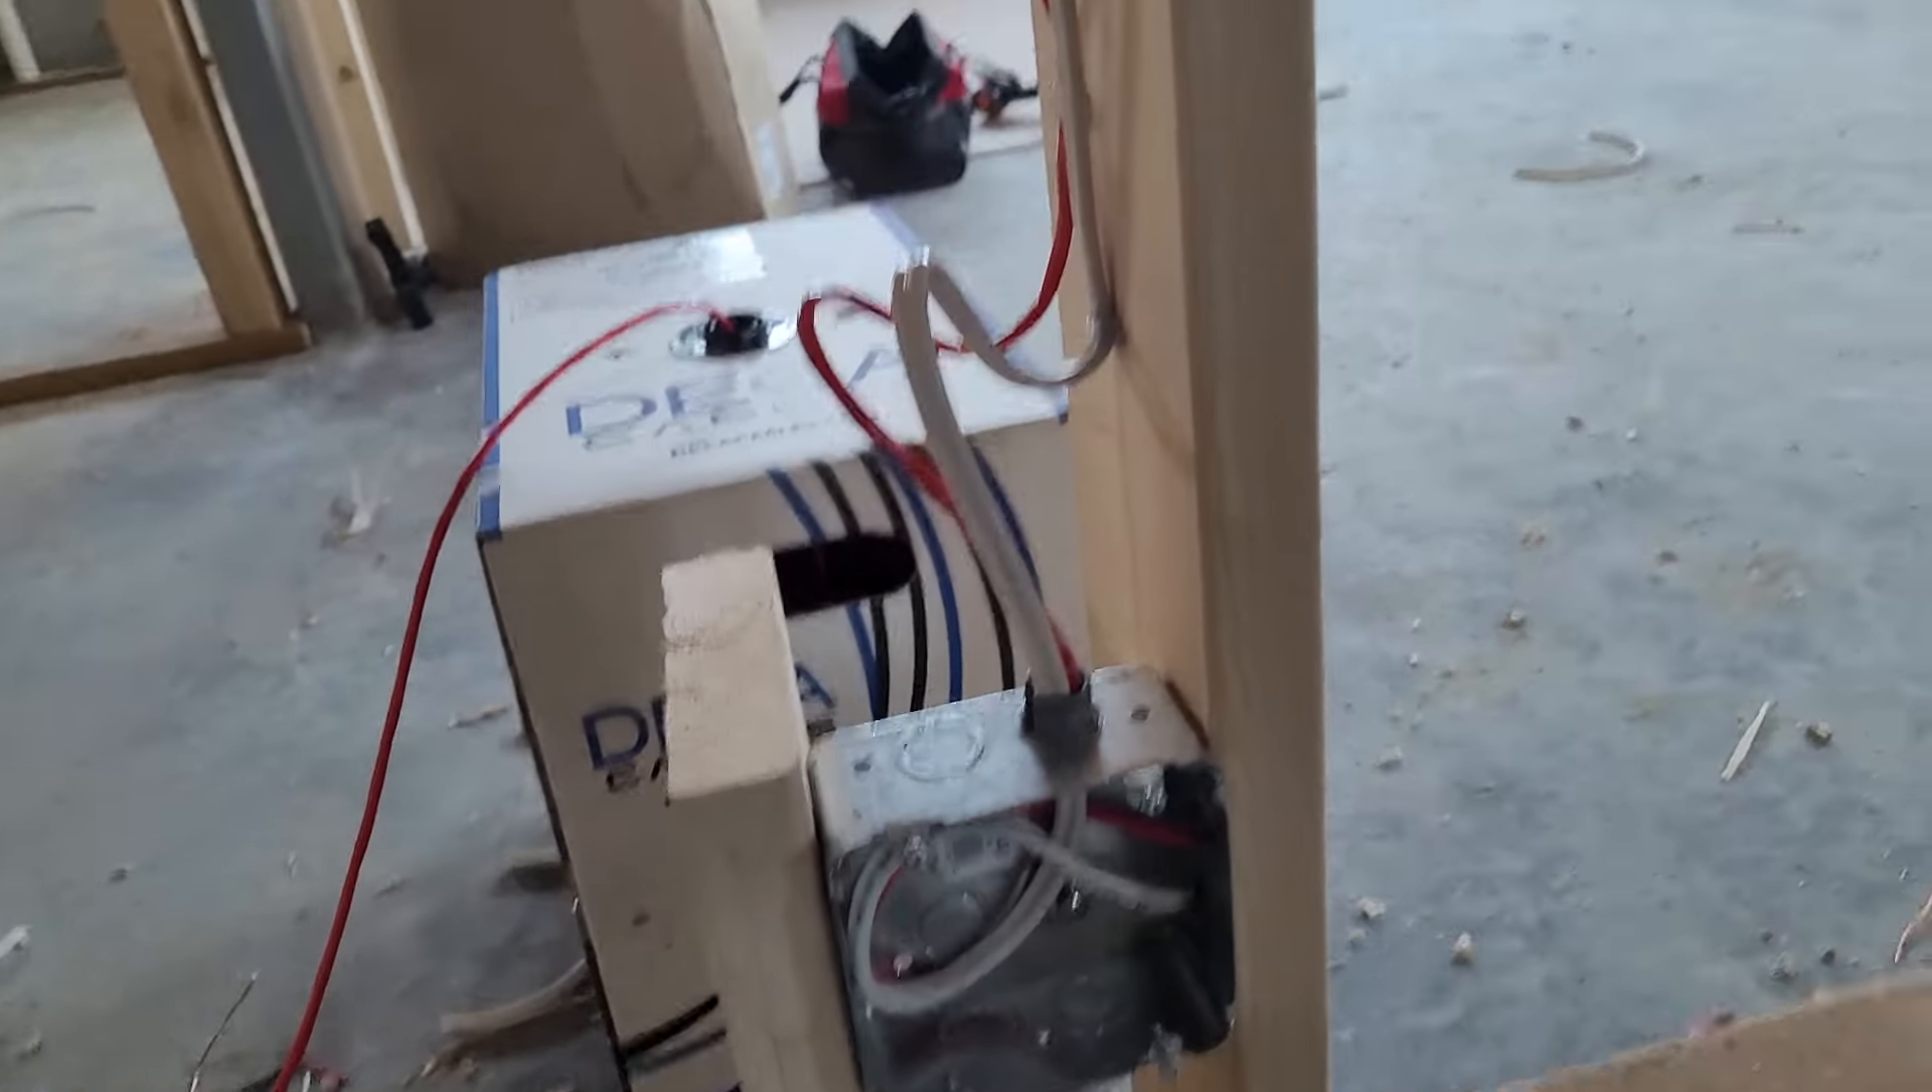As you can see now I've got my wires in the box.